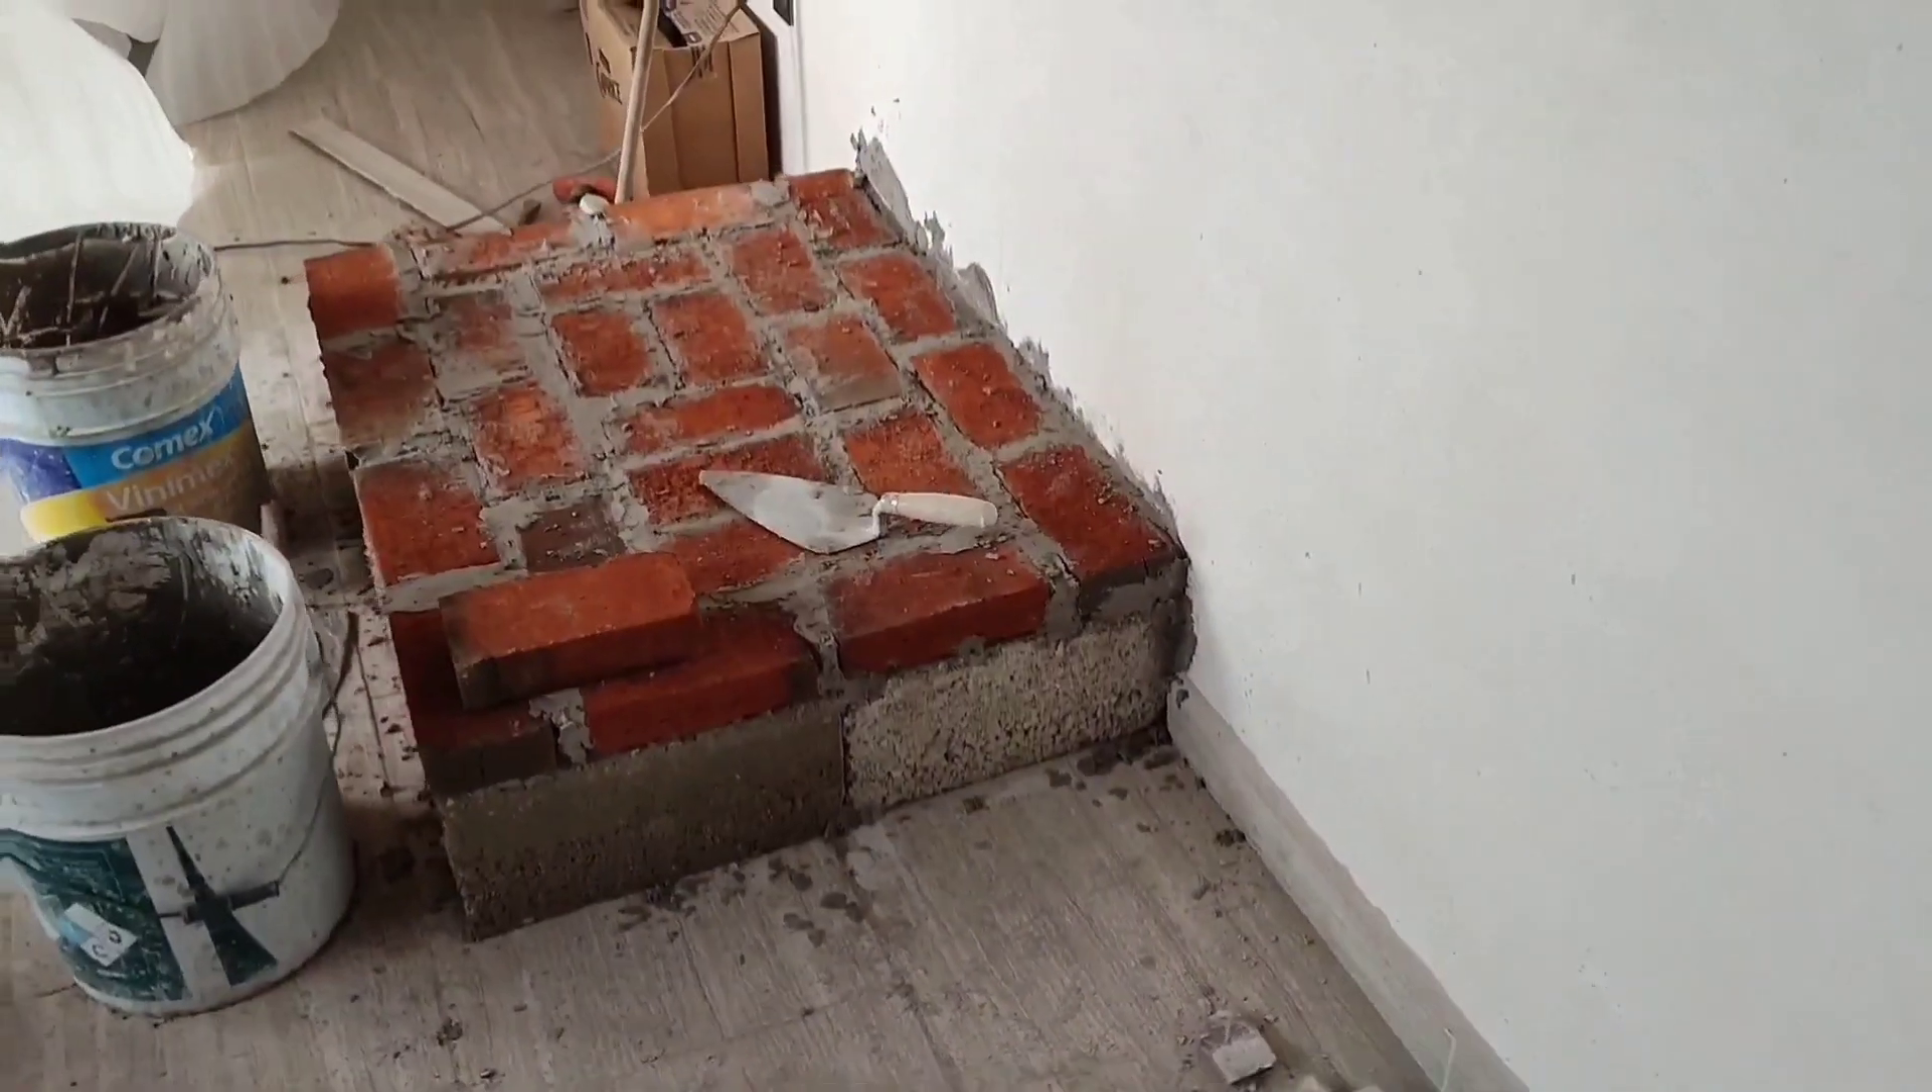Así es como queda una vez que los tabiques ya están pegados a la plataforma del block.